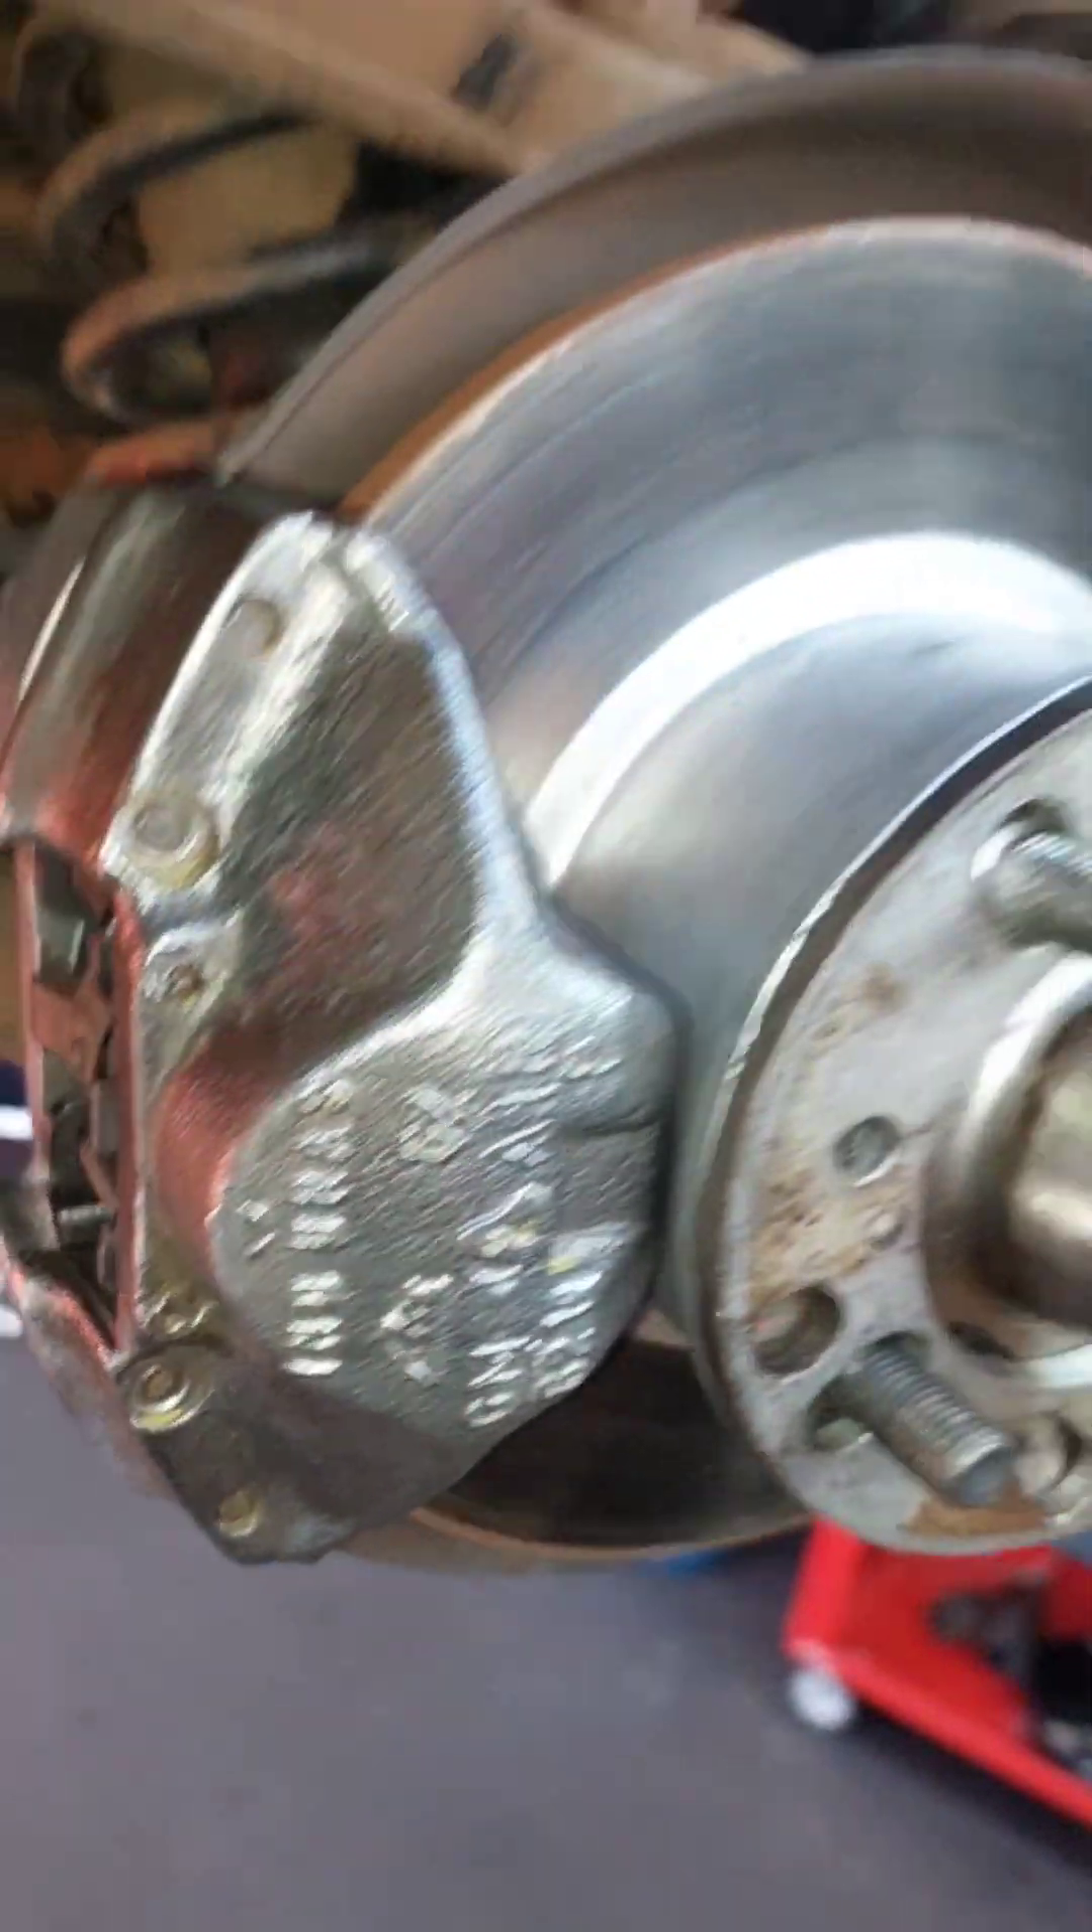Aí galera Pinça montada aqui ó Montadinho tudo certinho.